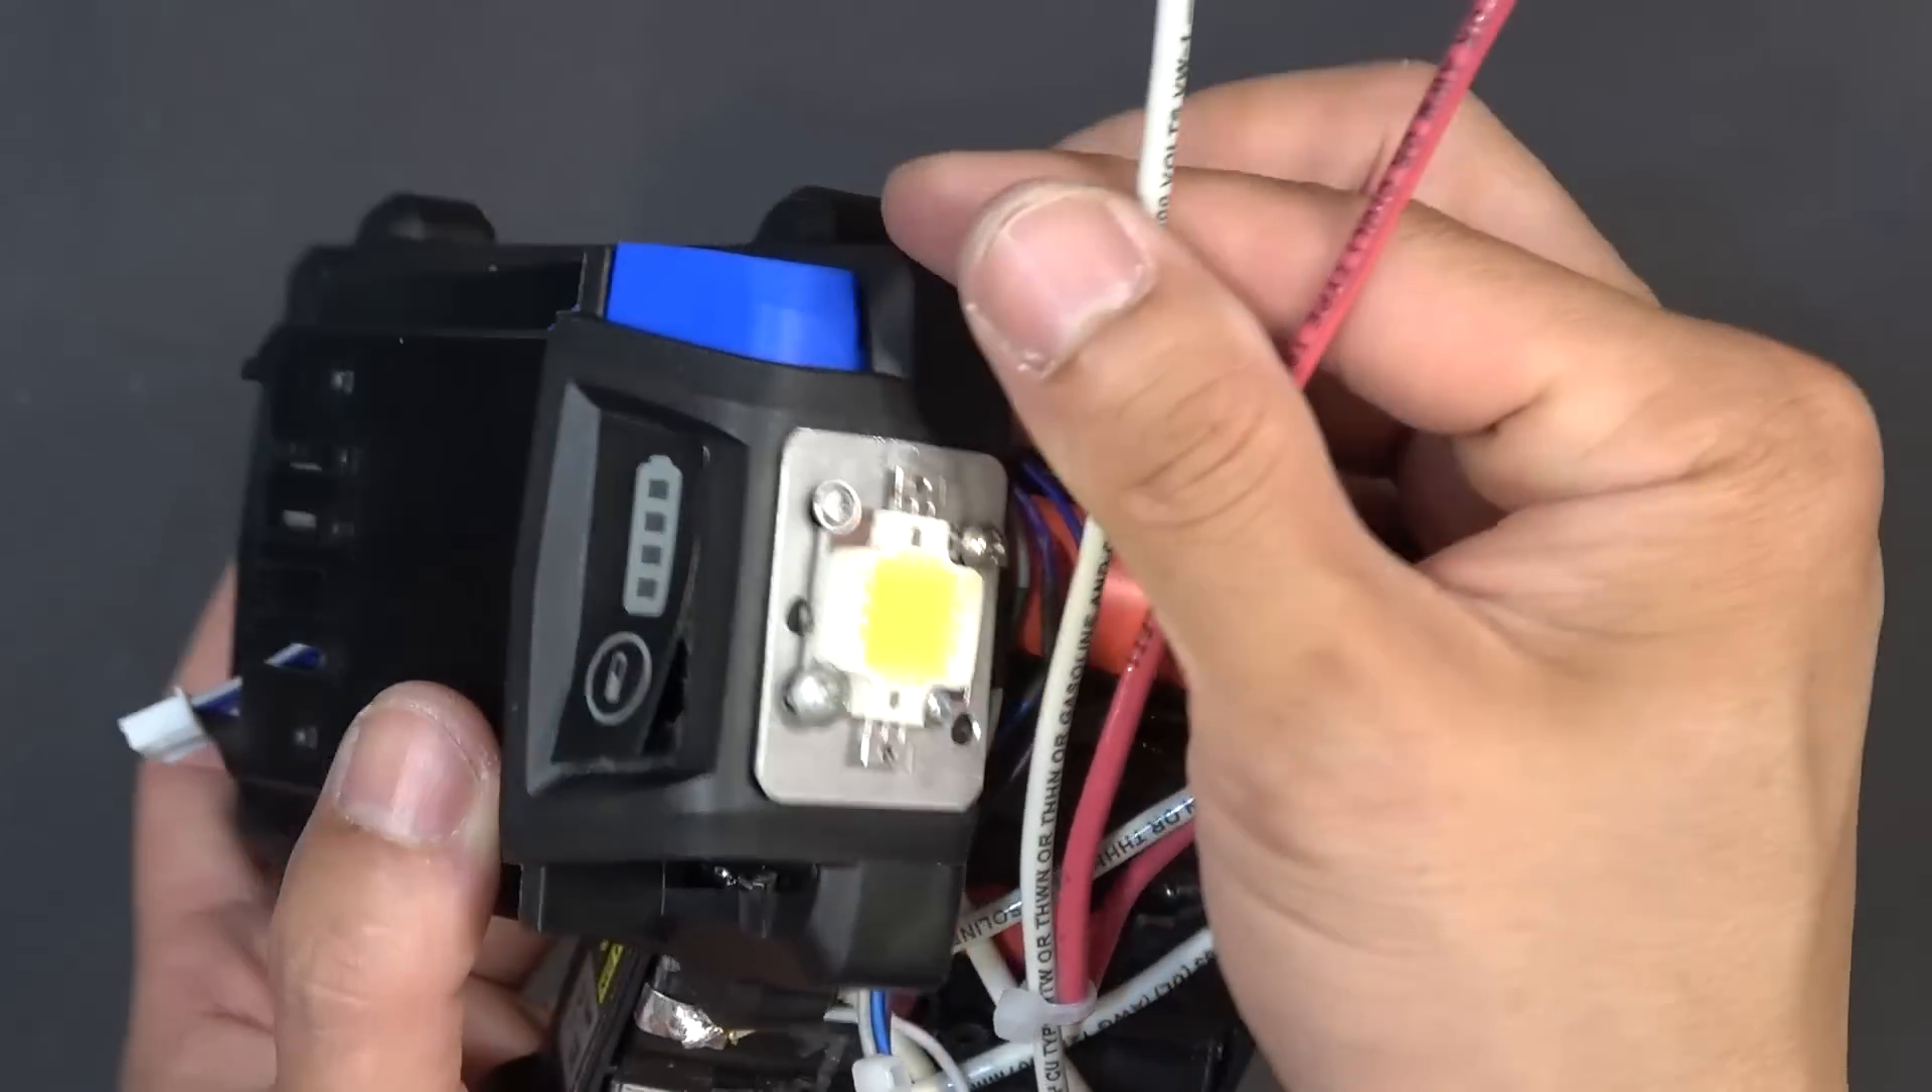I have just also installed a 12 volt 10 watt LED on the back of the battery and the switch inside here is this switch just a push on switch.